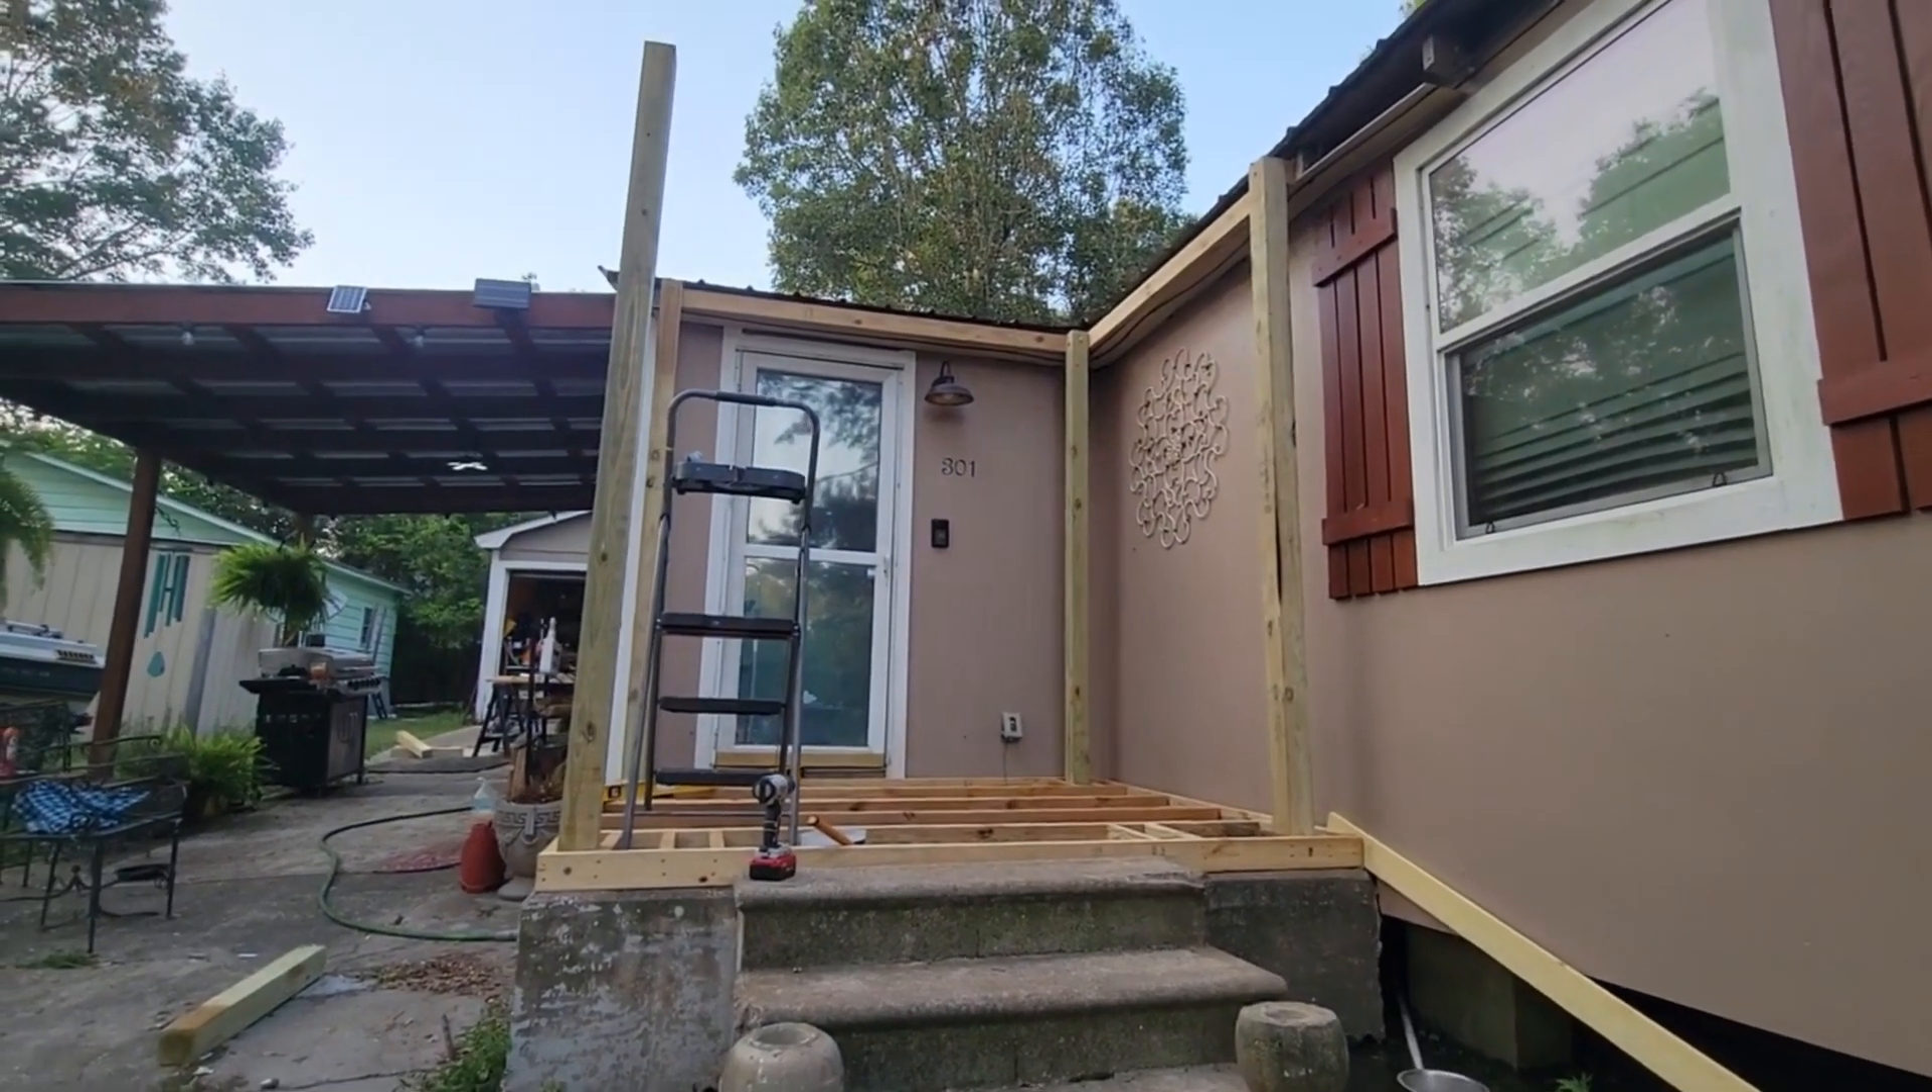Alright, well, he's got four of the six posts up, and now we're going to do some of the top framing.